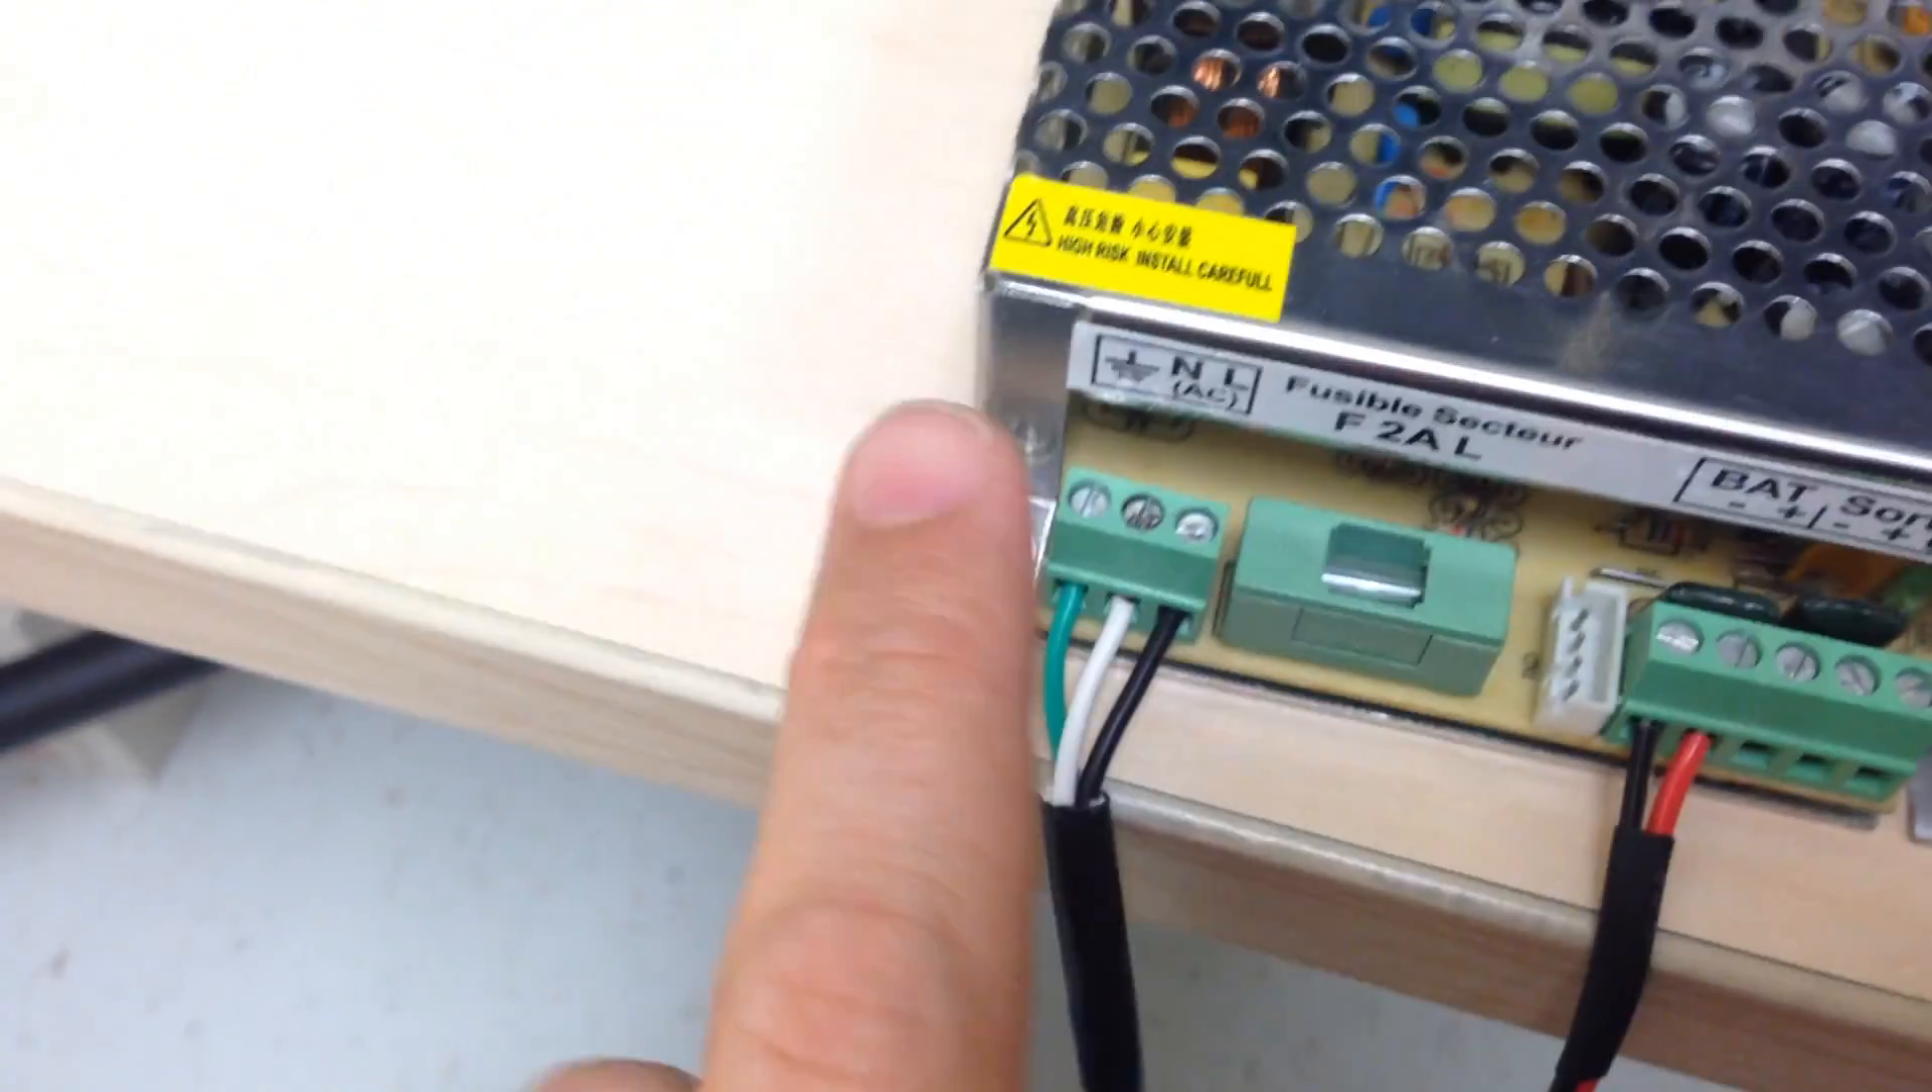And then I've got my AC wired in.